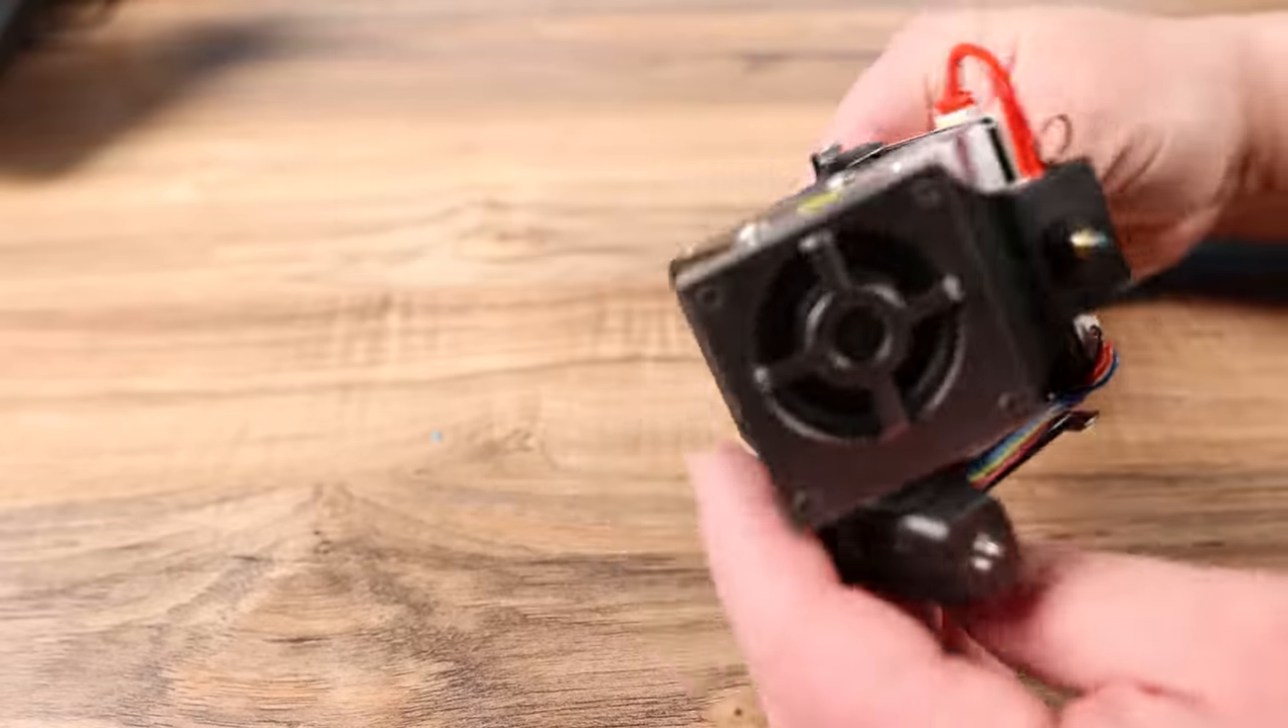Now that you've got your hot end off the printer this is the fun part.